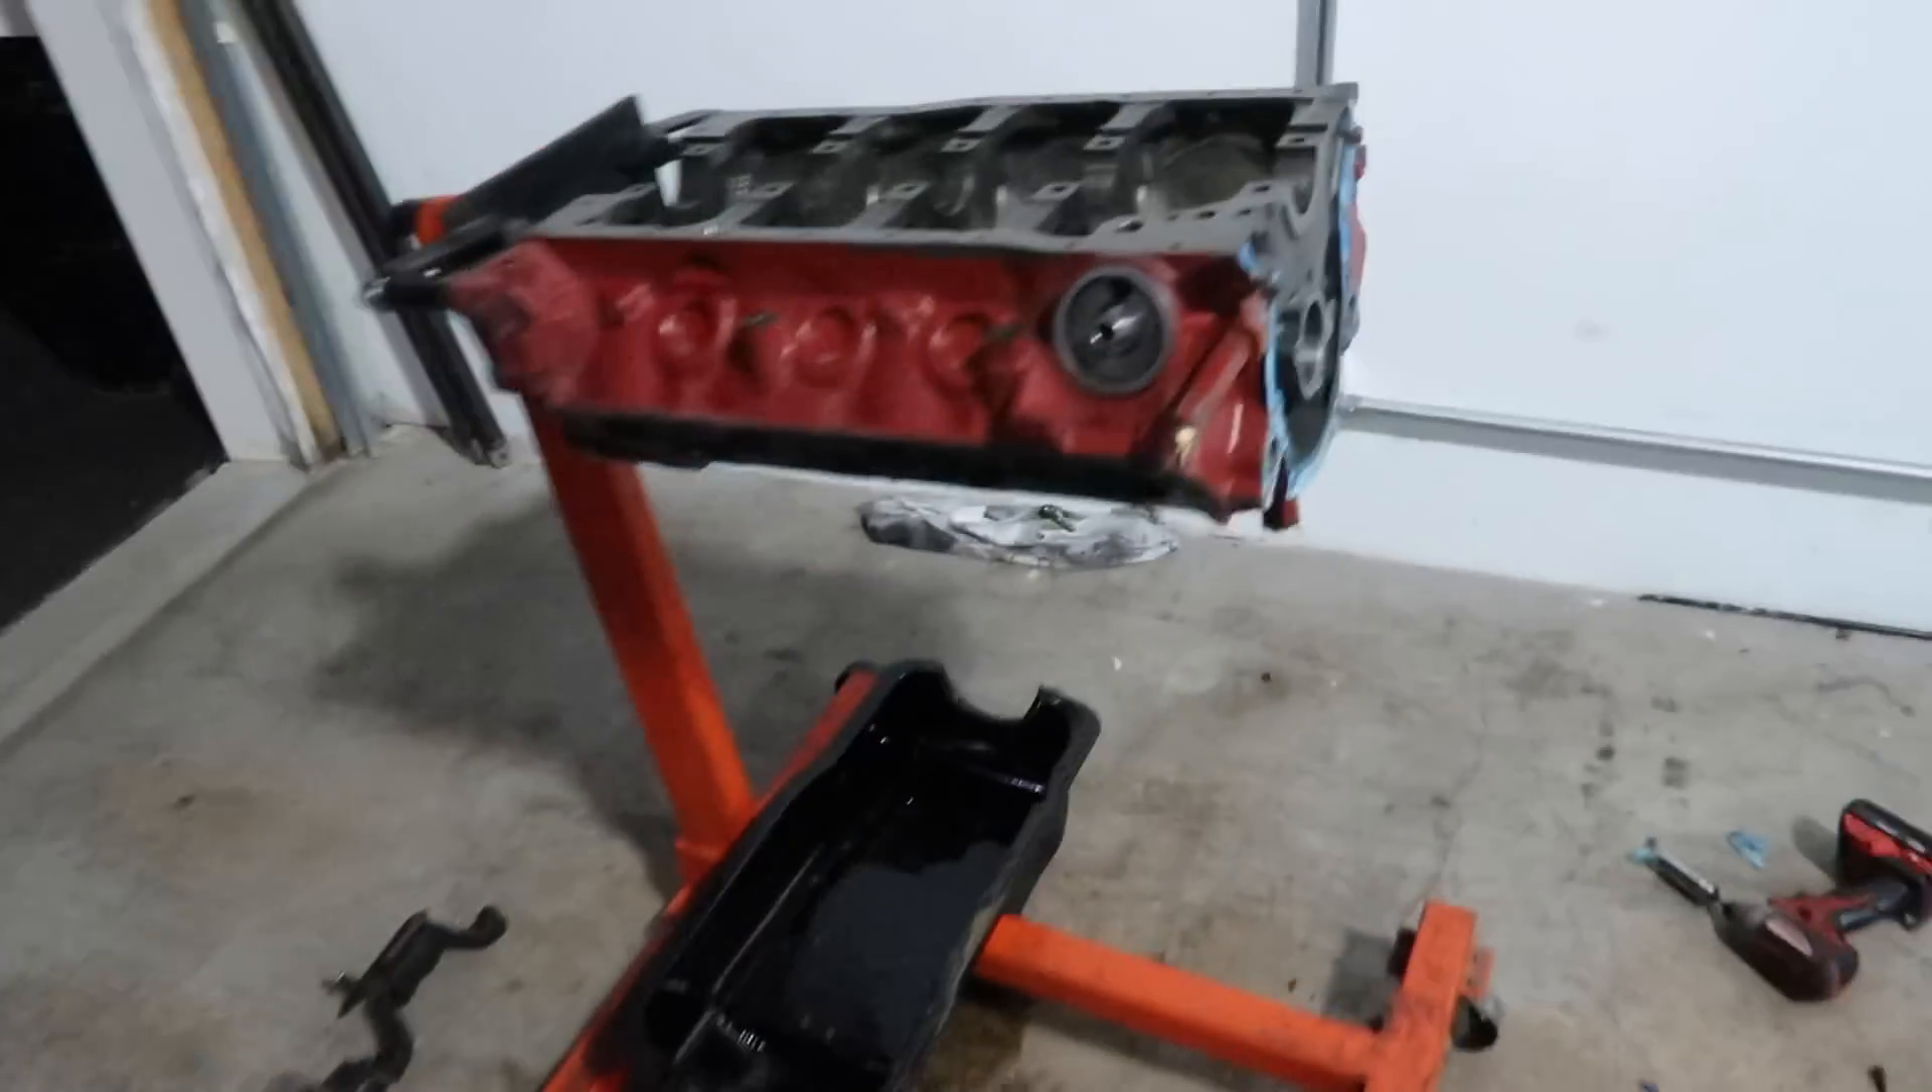But we got everything disassembled. The block is completely torn down.